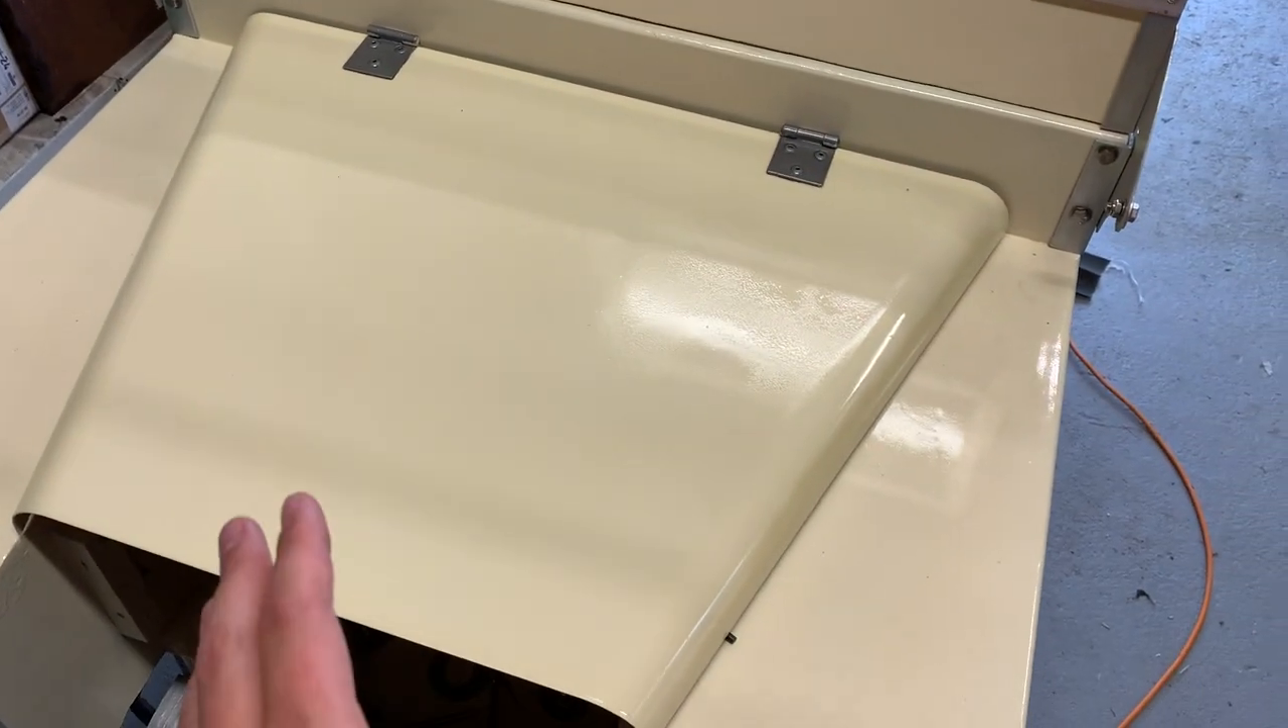A fully painted bonnet back on the Toylander. The hinges are screwed in, nice and secure.